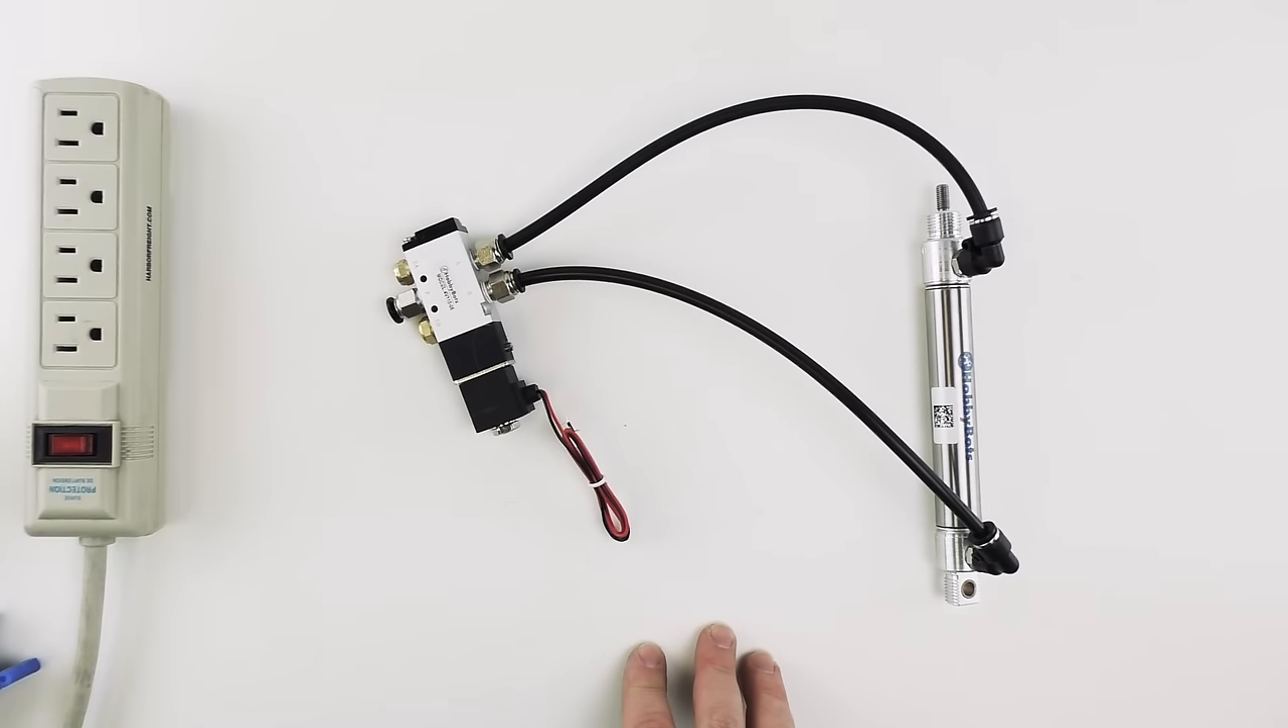Alright now you can see that the solenoid has the air lines connected to the top and the bottom of the cylinder.